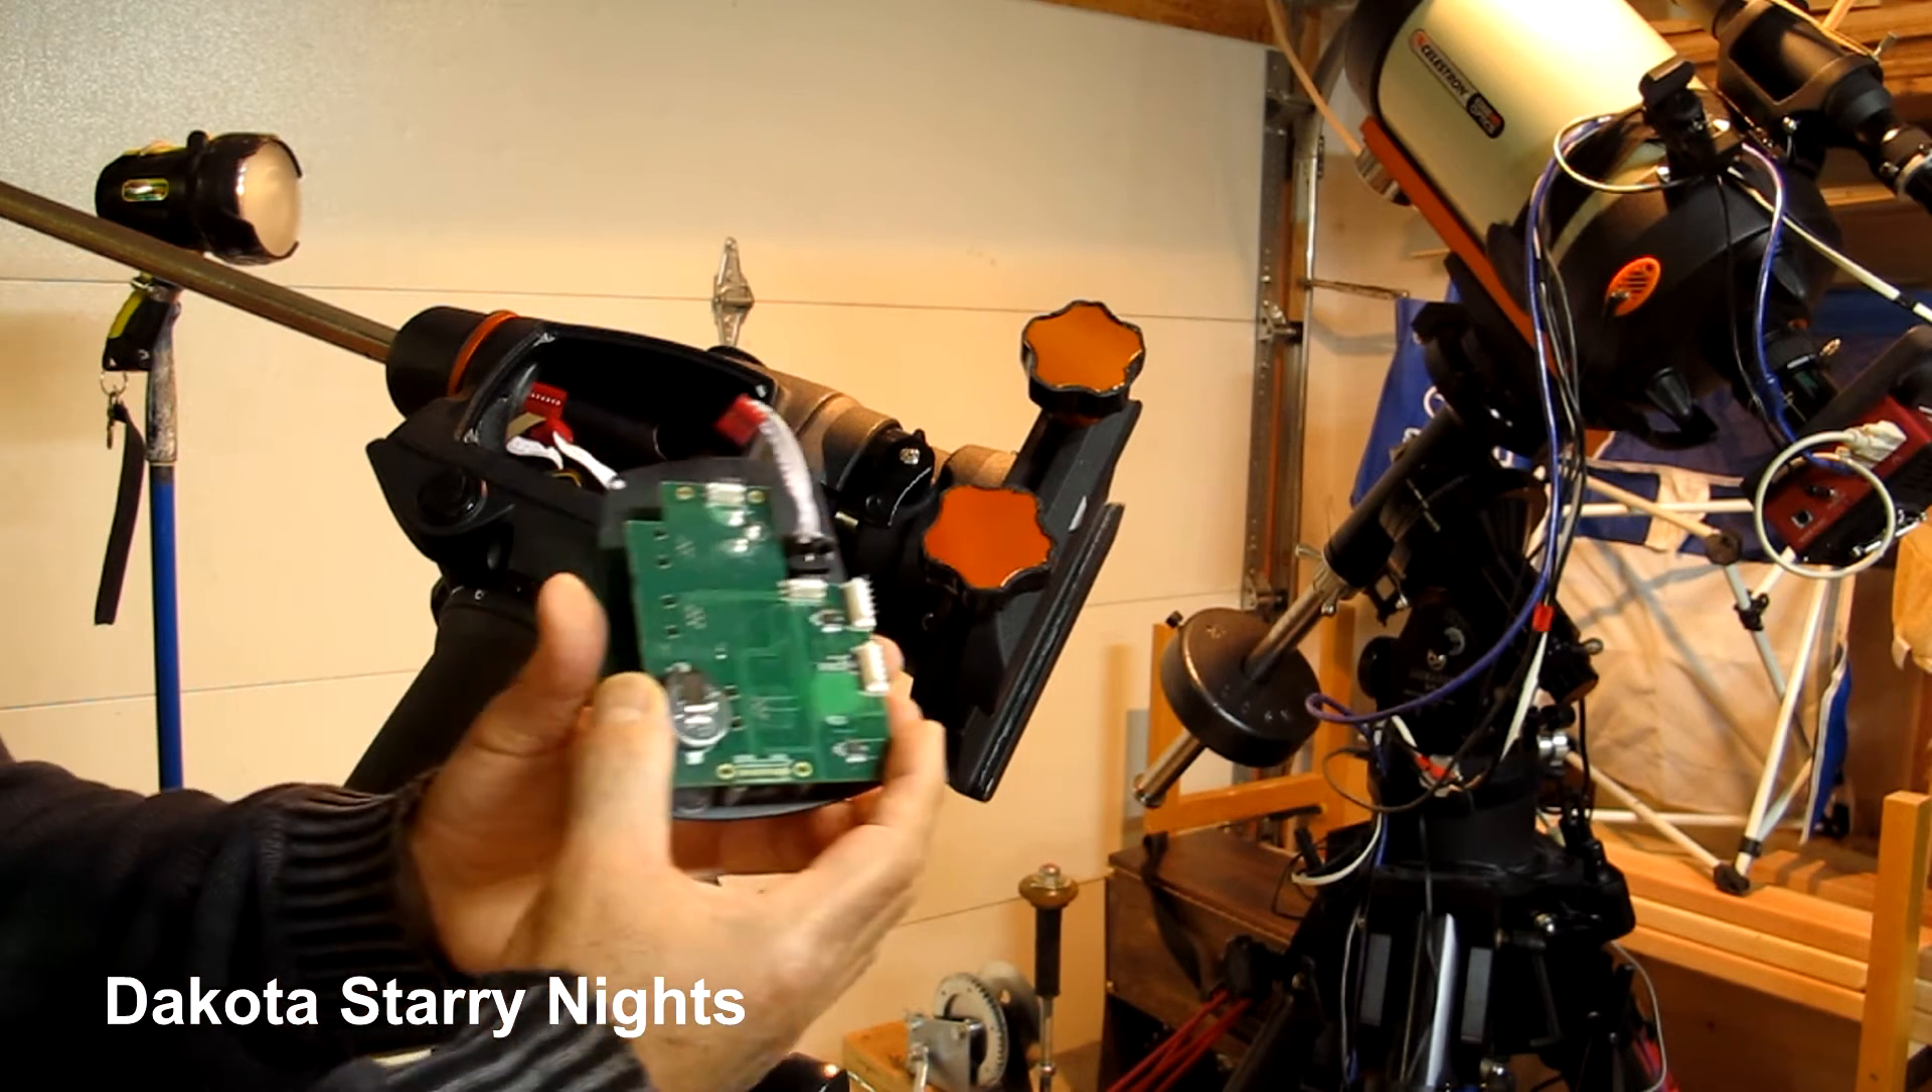So what I did was, I took out the control module, or the motor control module.